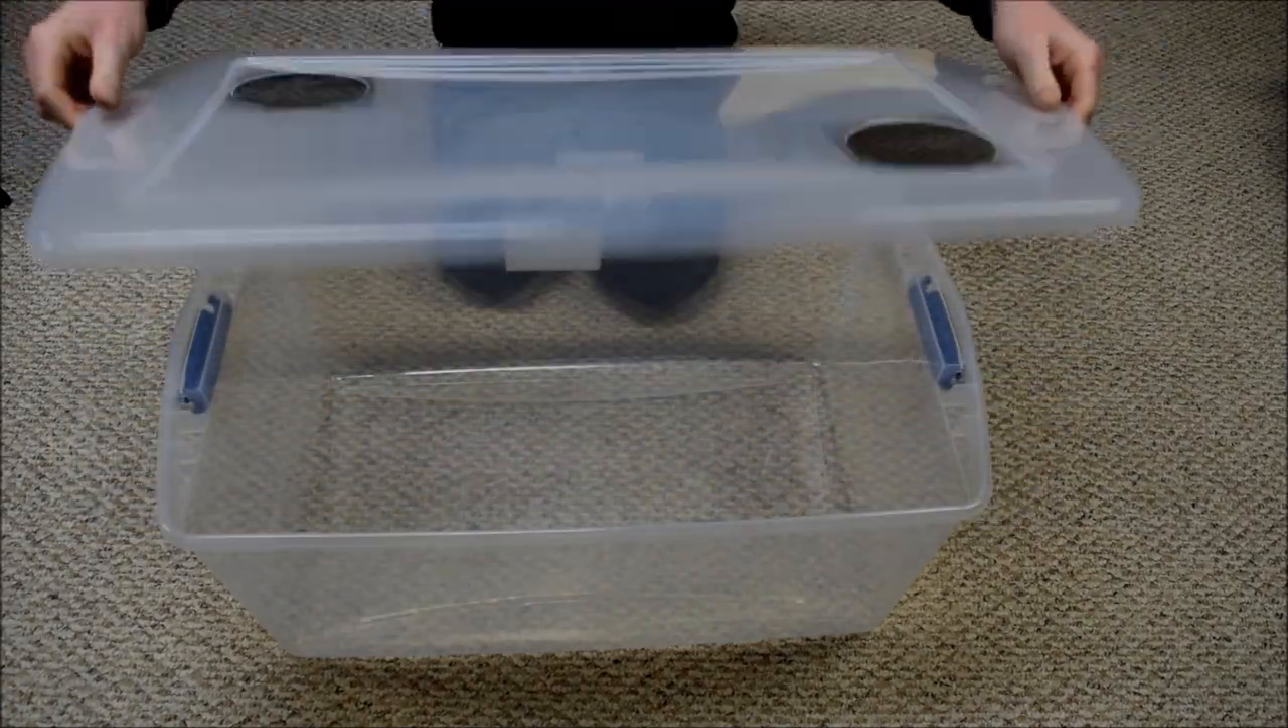Again you're able to see that we got both holes cut, mesh epoxied in both.